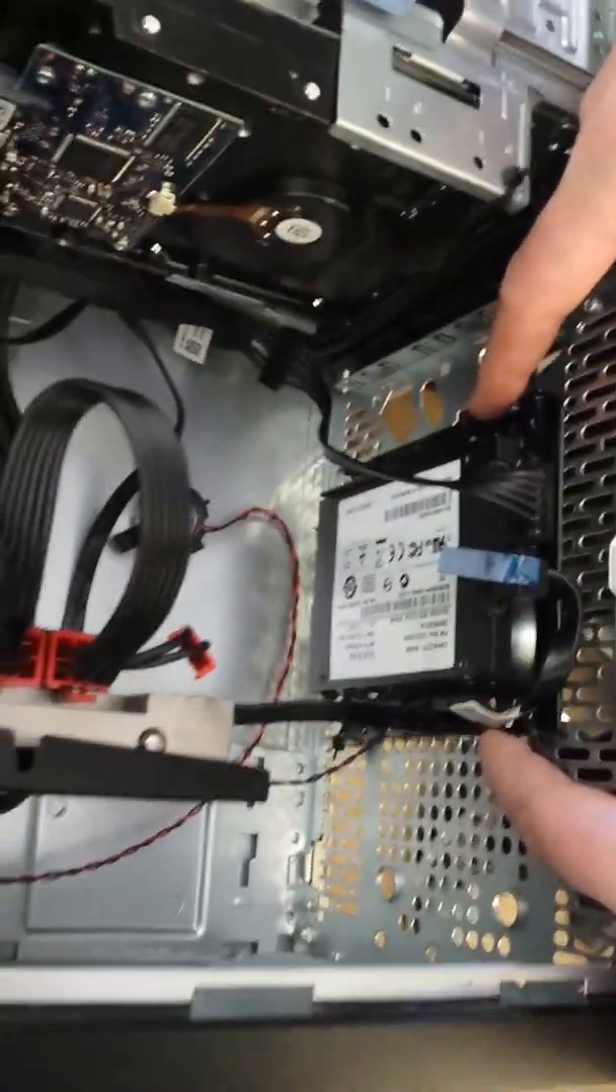In this particular model we also put a solid state drive. So I mounted that here to the front.